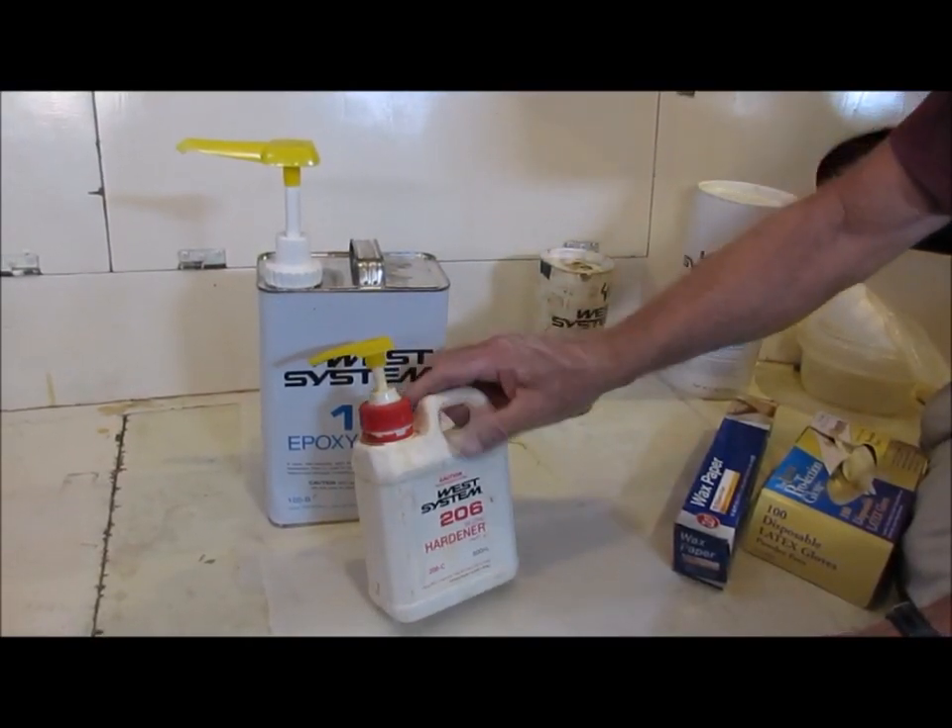As you can see, I've fitted the pump onto the can.